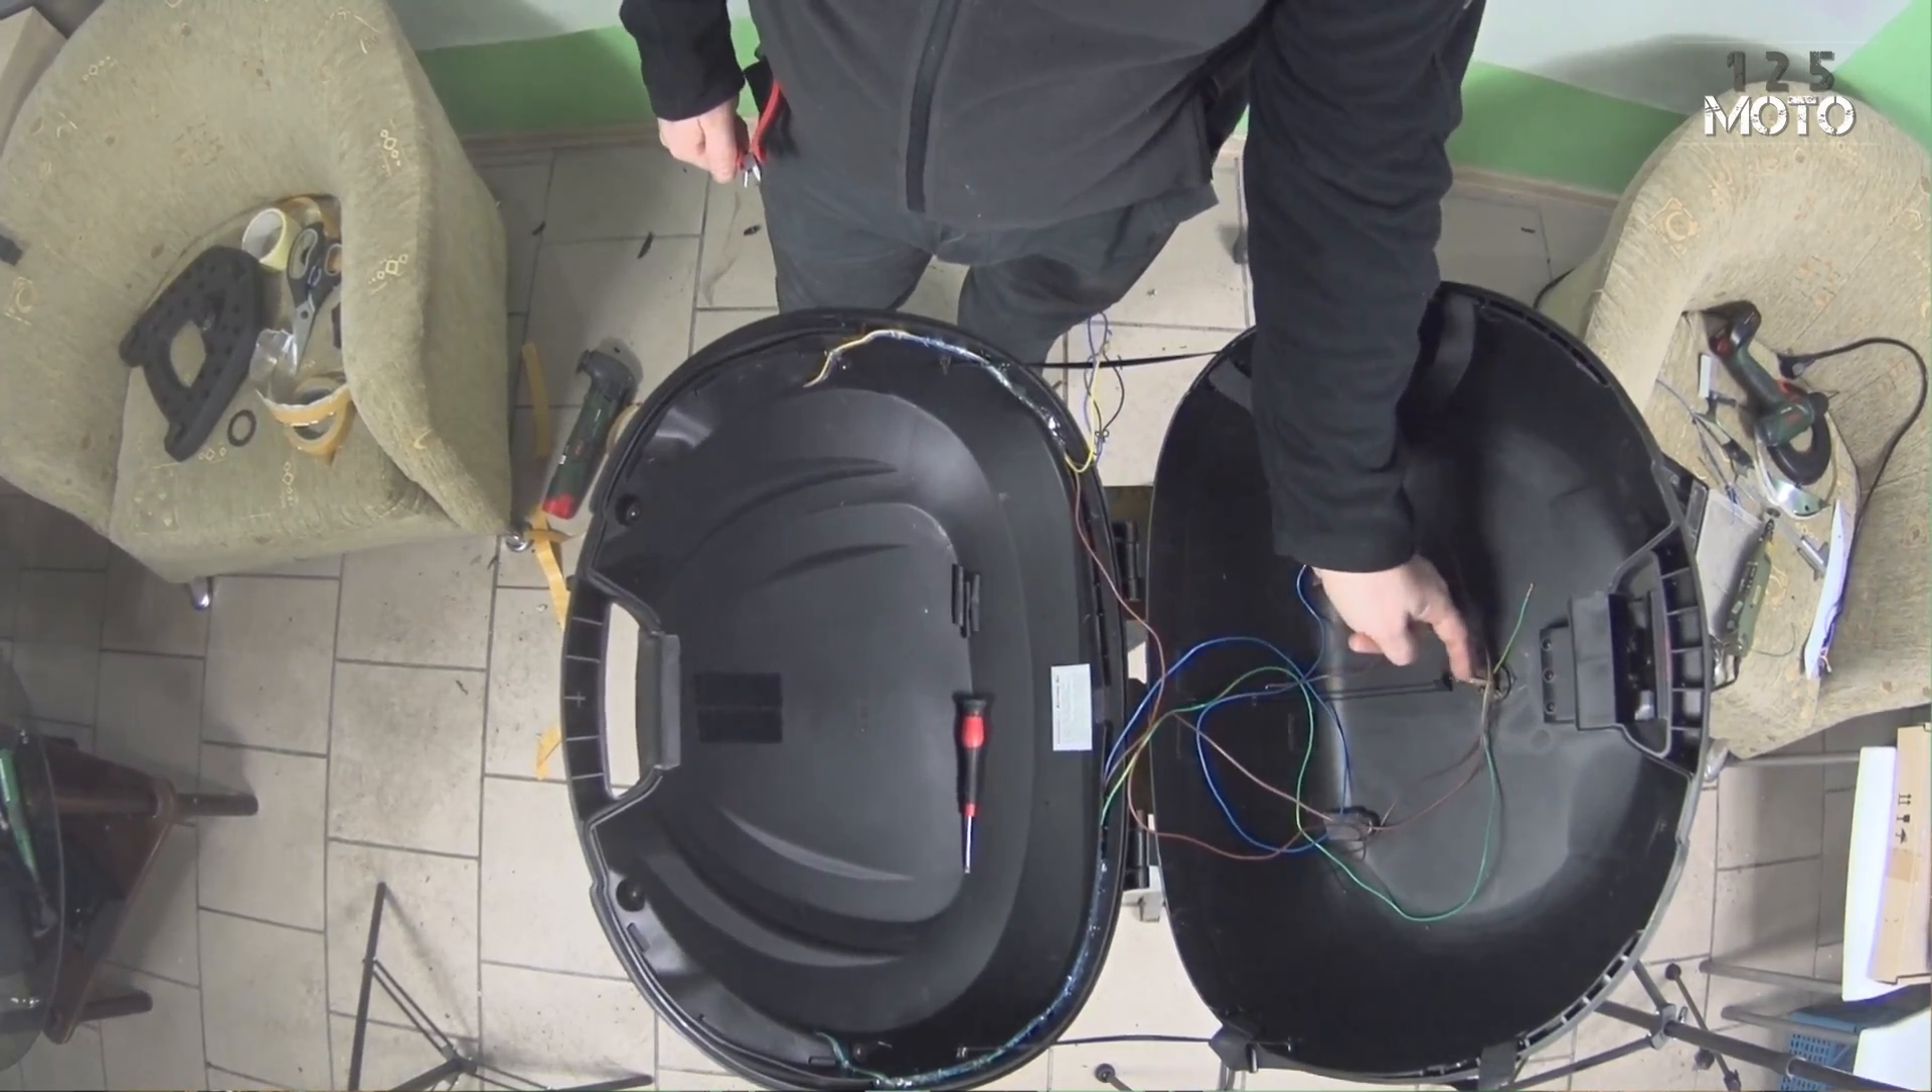Już mamy przewody wstępnie ułożone wewnątrz kufra.